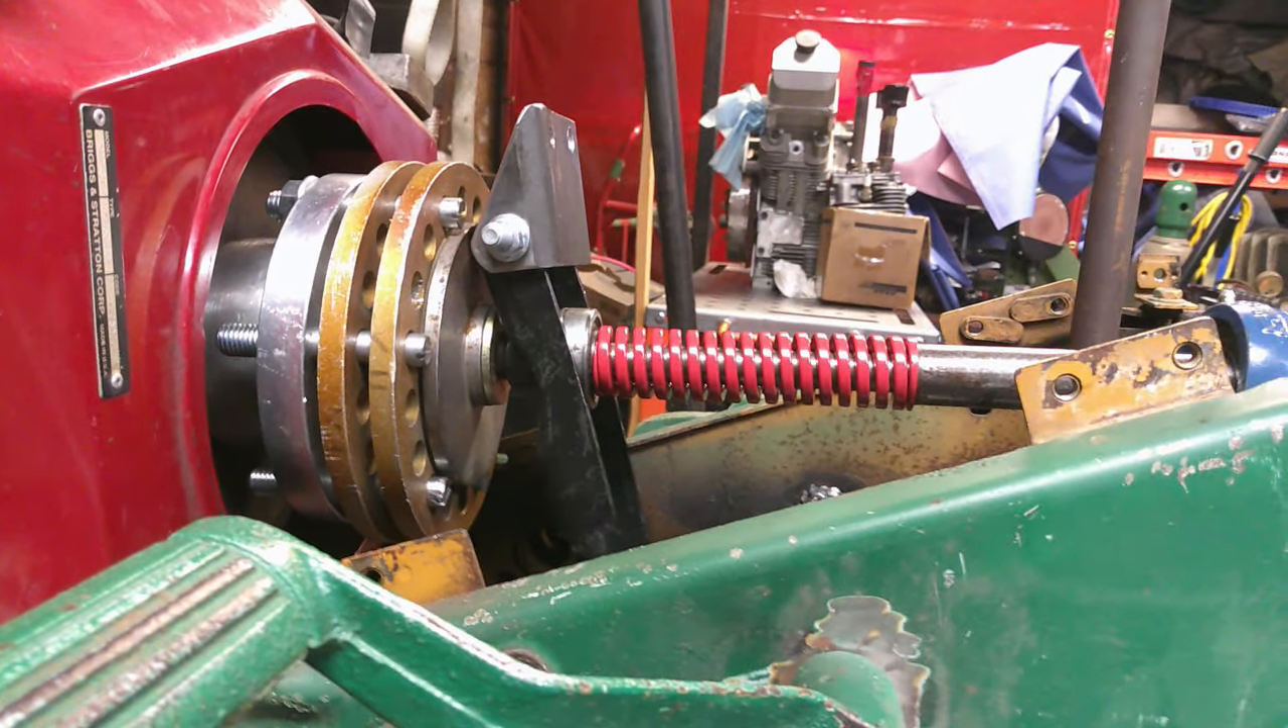We got the new clutch spring put in uh that's ready to go.